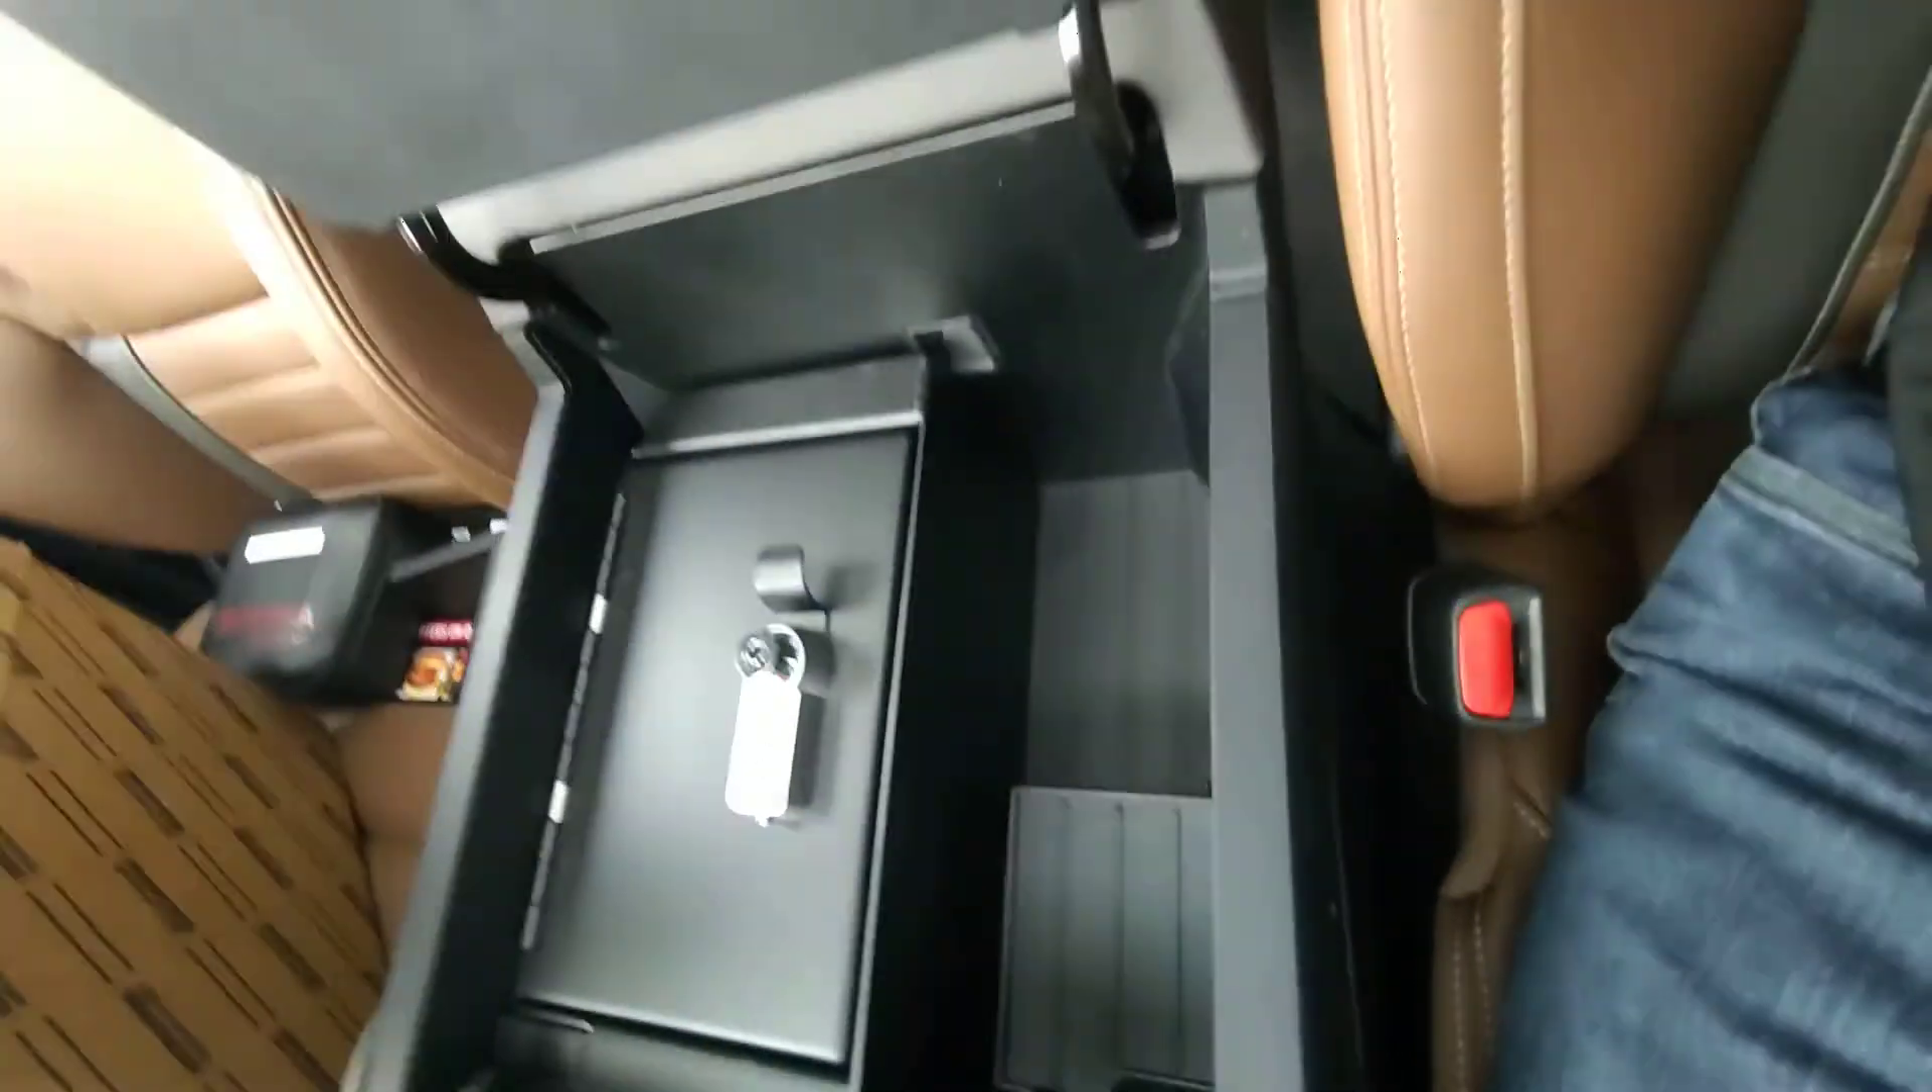So, there's the console safe installed.